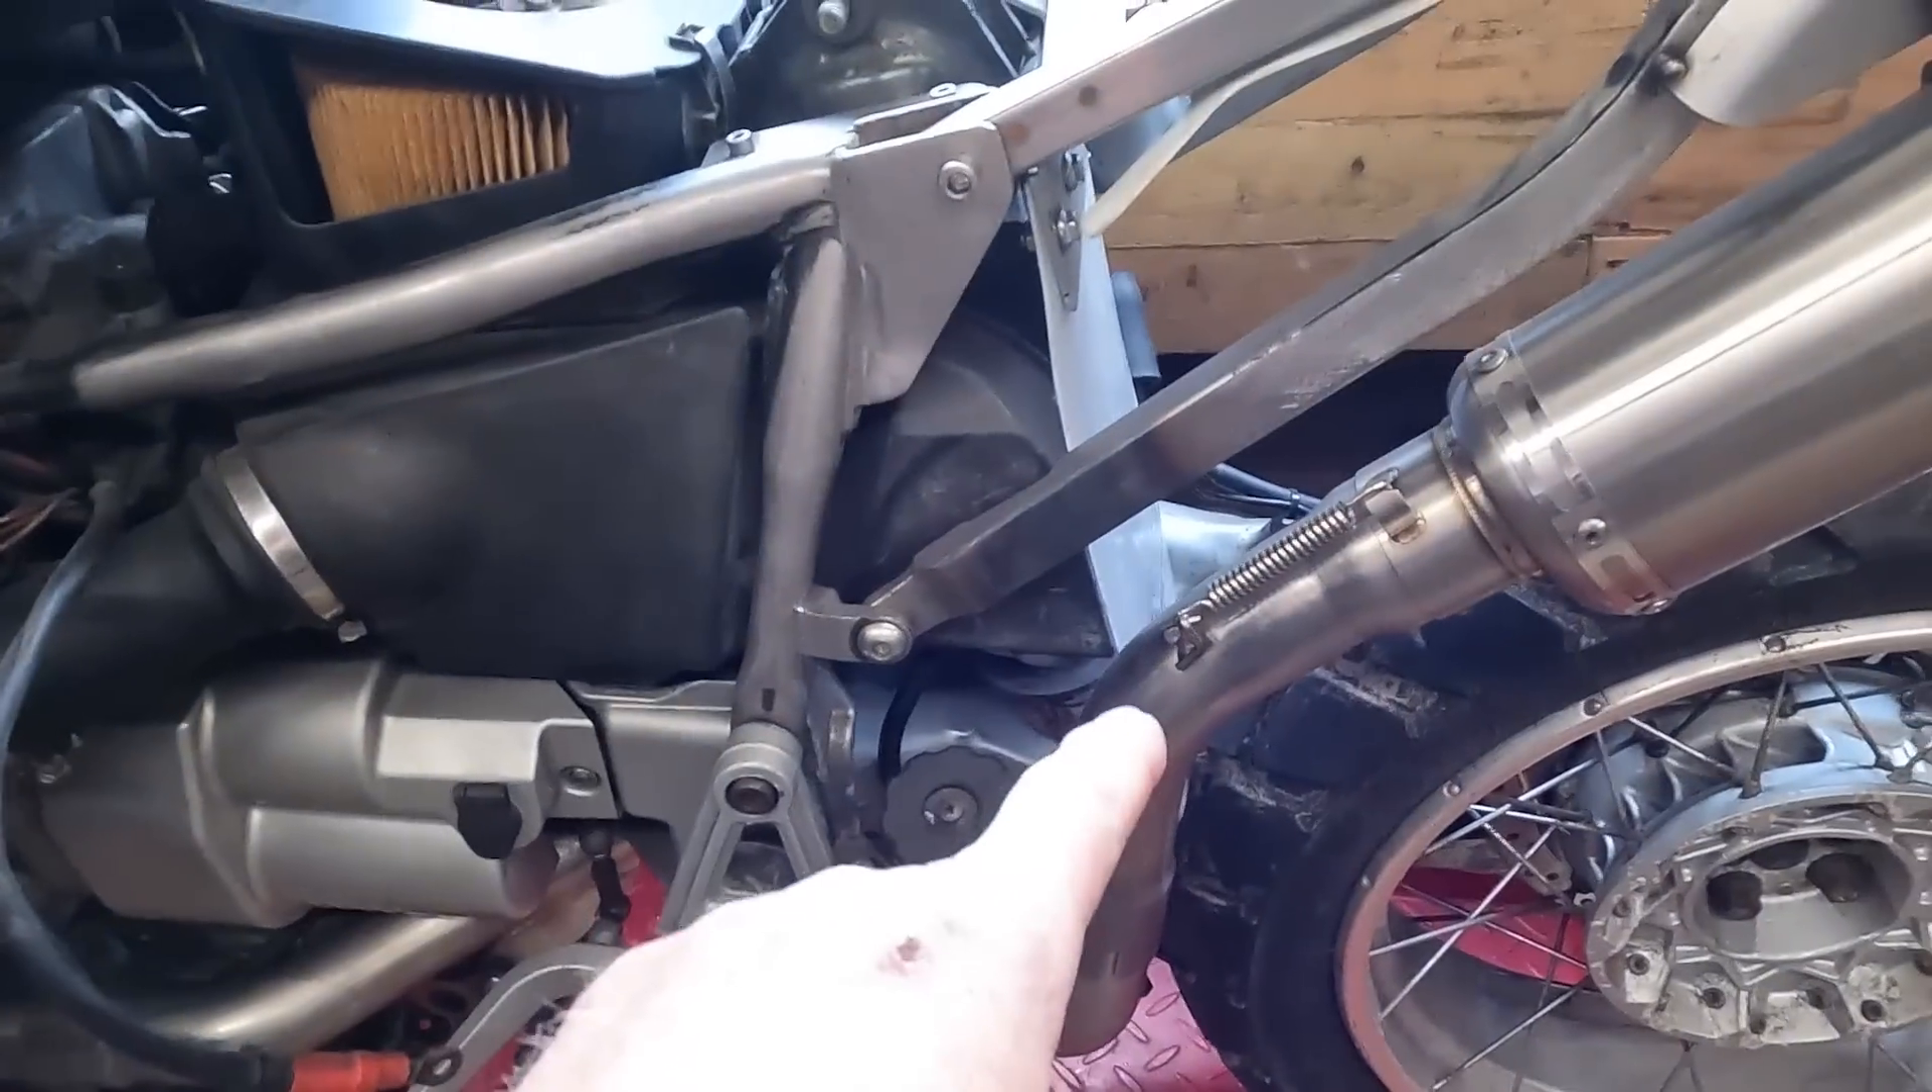So I got pretty much all the exhaust pipe finished I've got the springs on.